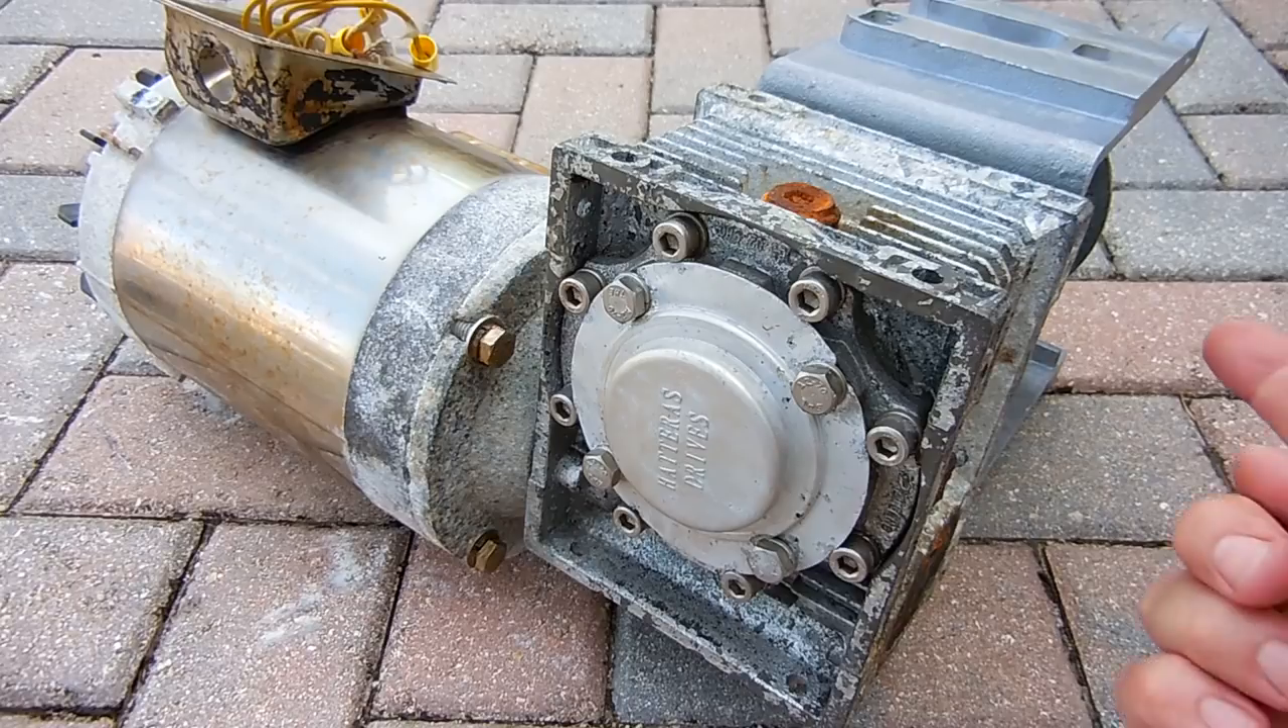Okay the cover has now been replaced on this end.